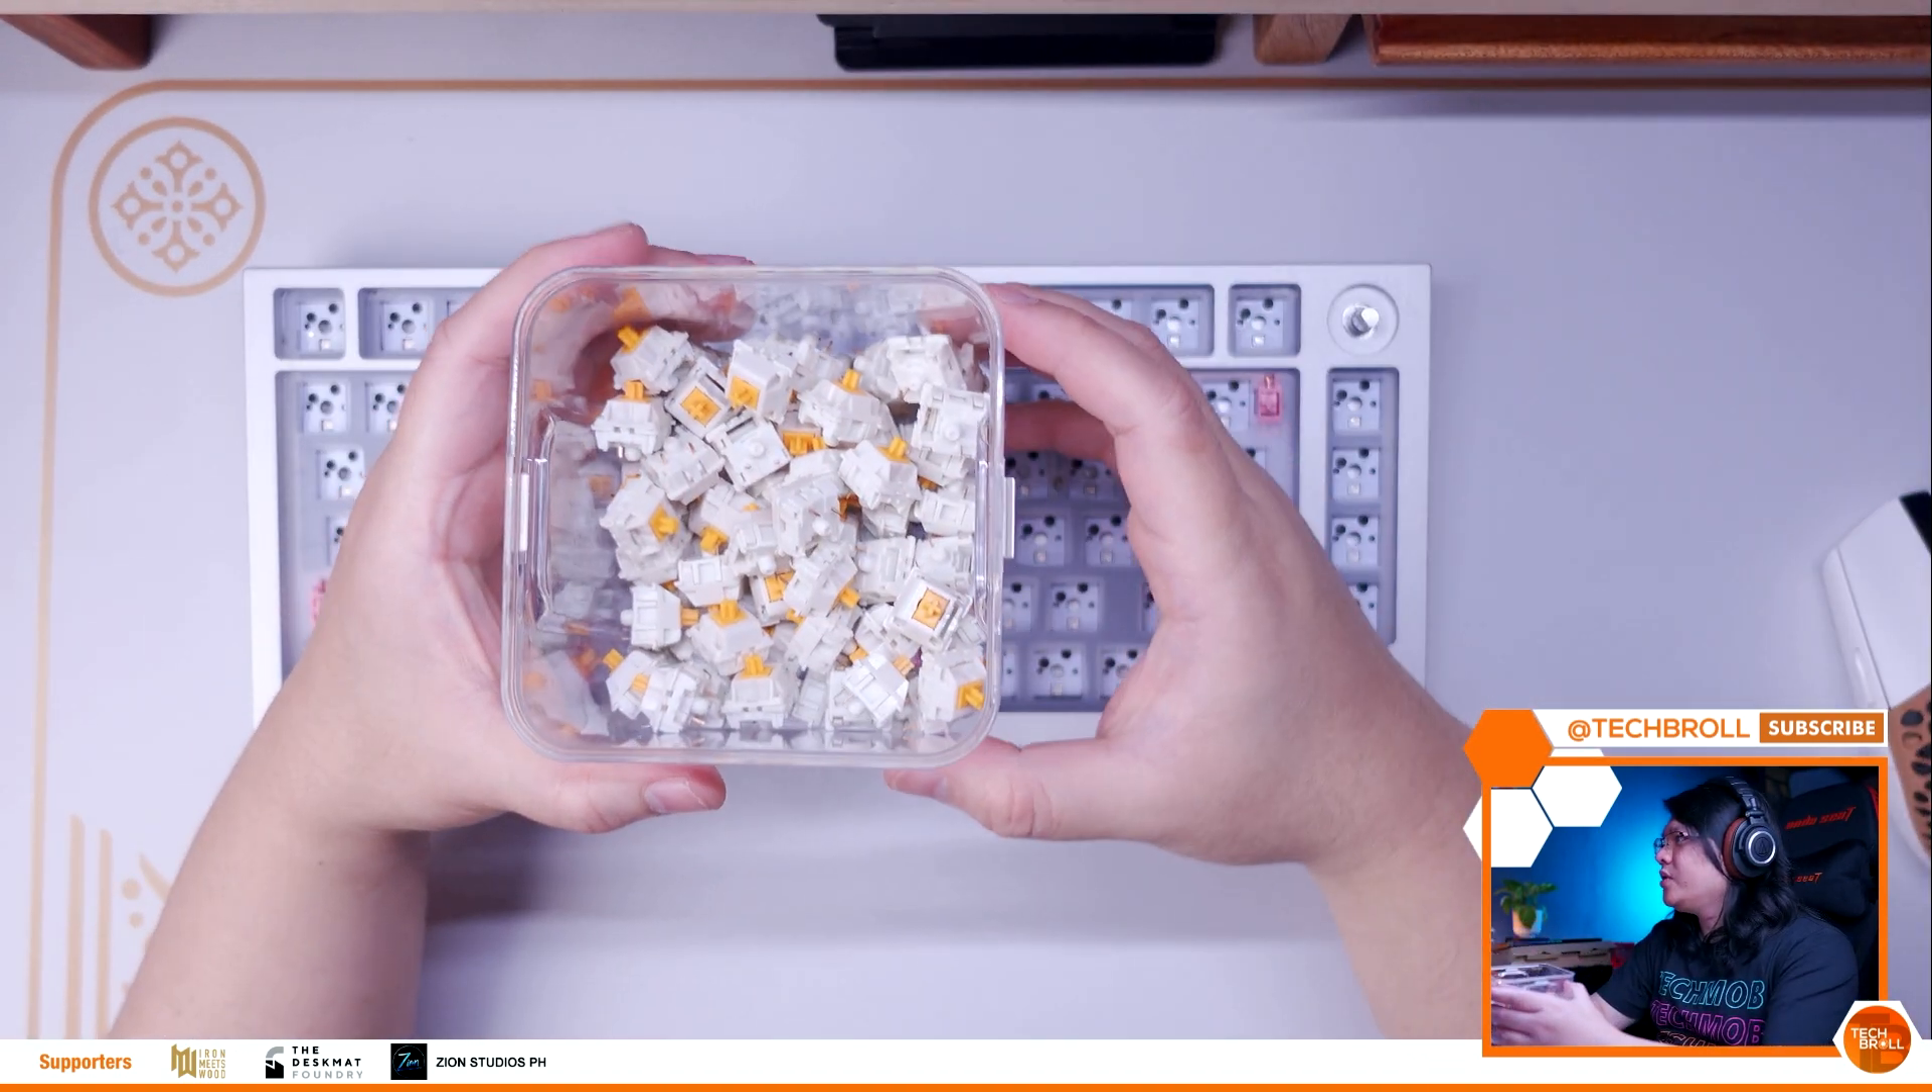Alright guys, we're almost done with the build. All that is left now is to install the switches and keycaps.